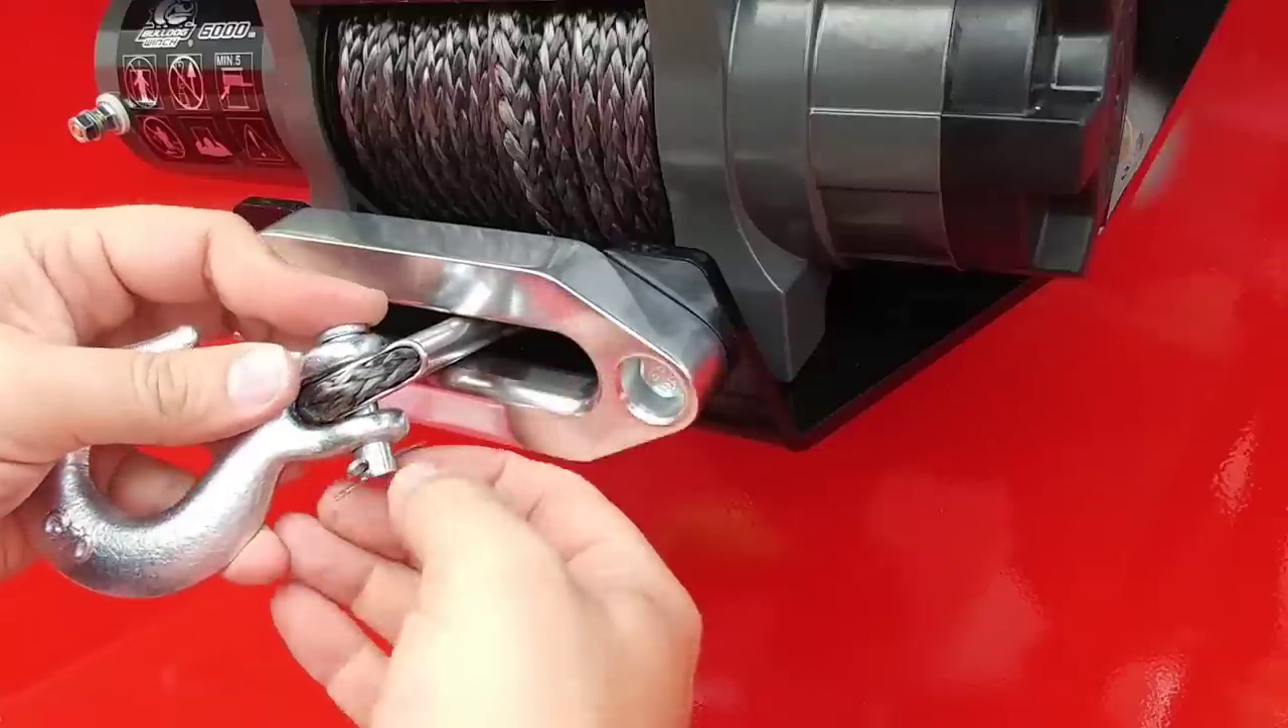We have the winch already in place.